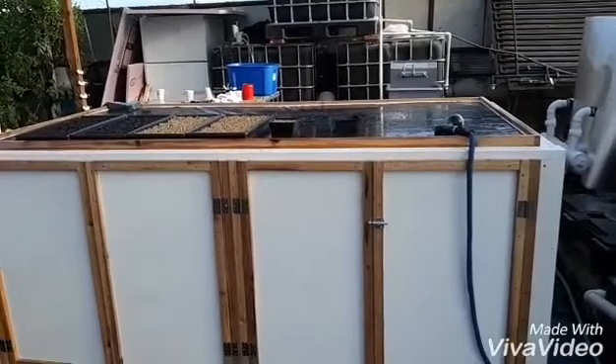Okay, well, just about got it all done. Got the doors on.